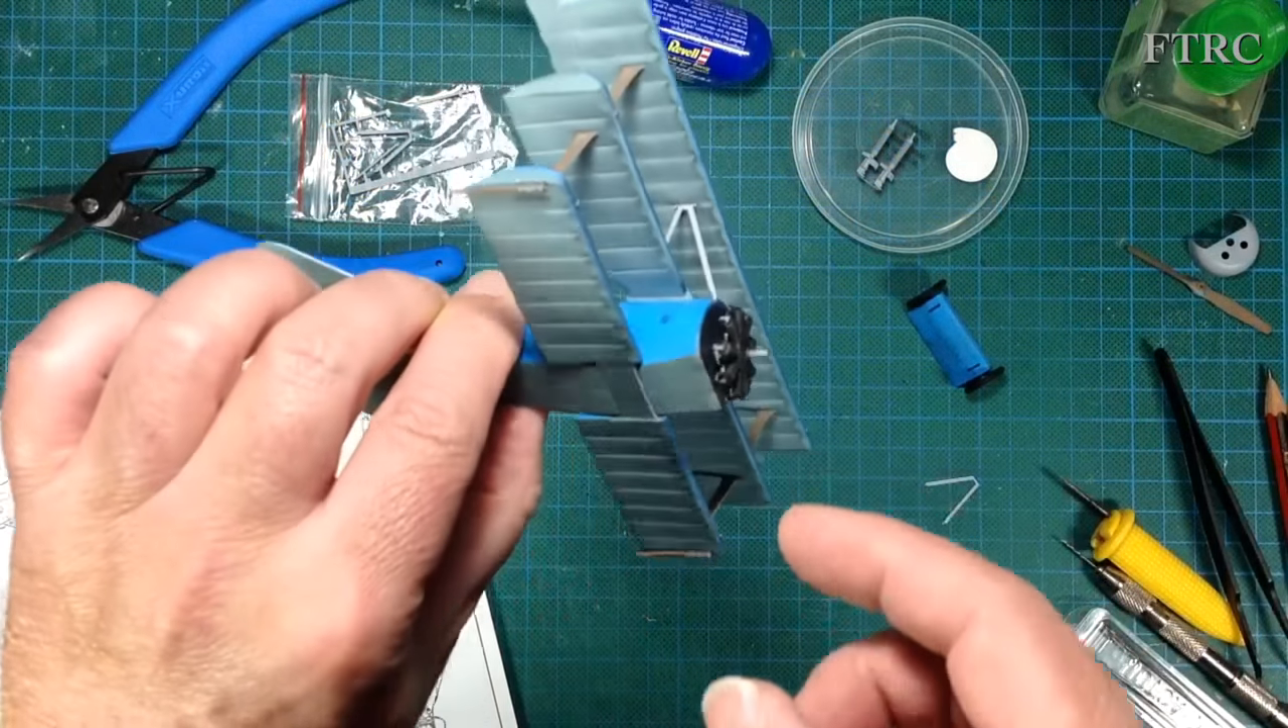So here we have a little Fokker and I've got the um the wings on and I finally got the um that lovely little engine in there and it rotates.